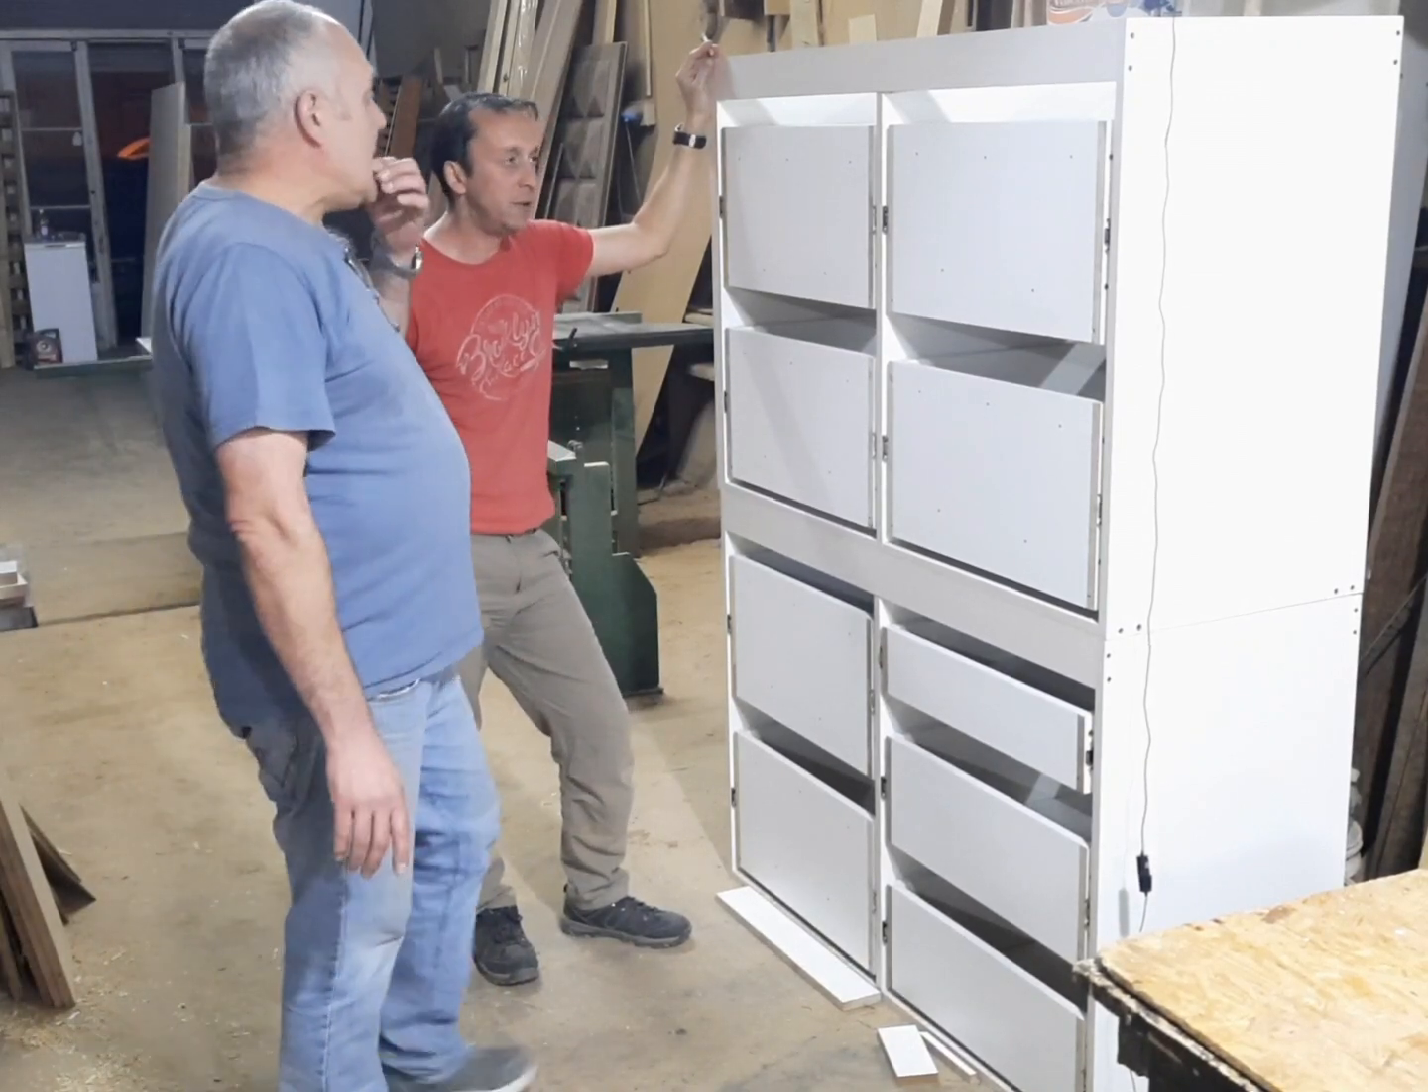Y se colocaron los cajones y no hubo ningún problema.